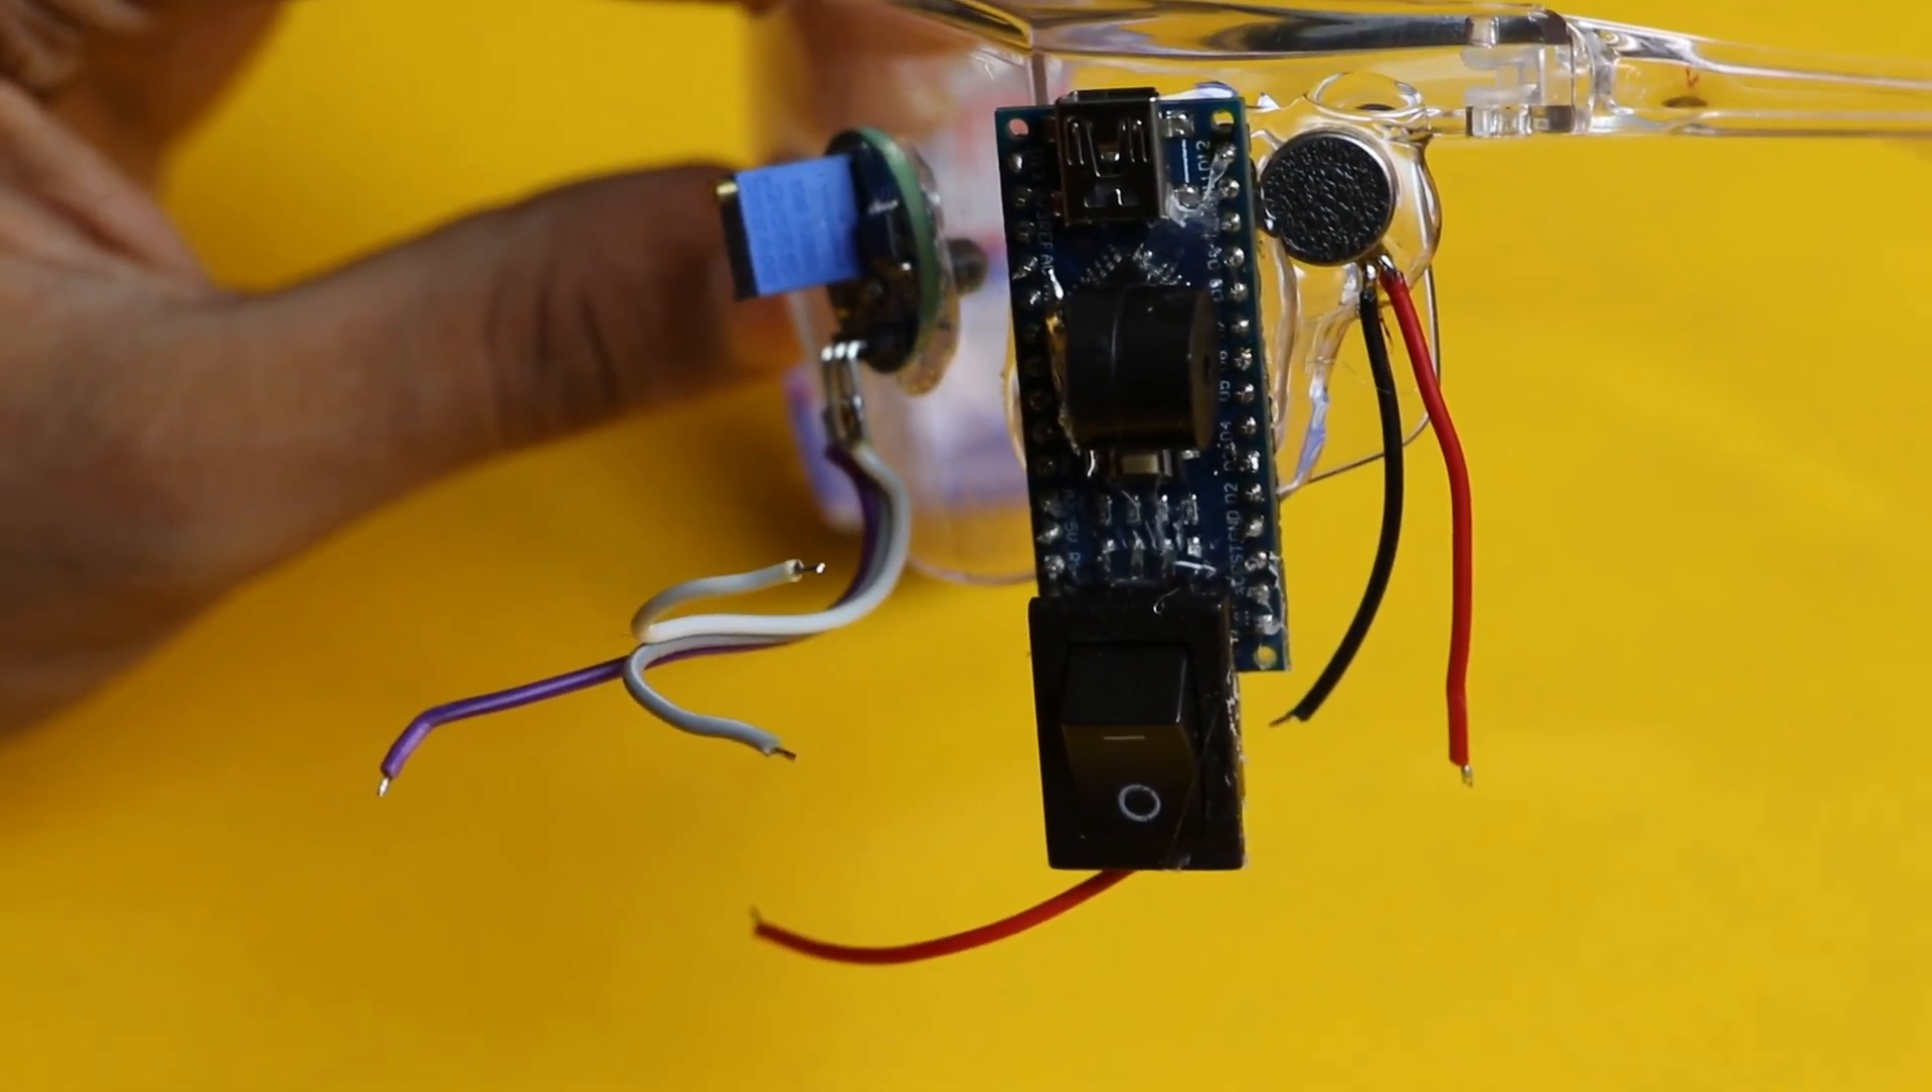So now you can see that all the main components we have placed on the goggle.